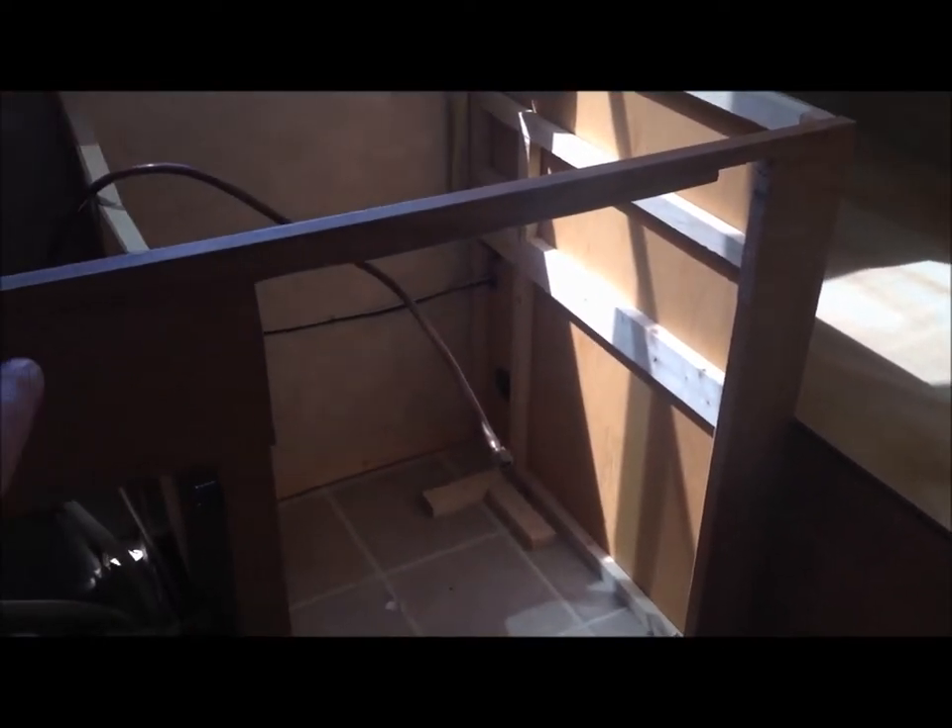So I still have not gotten the cabinet out because I had so much work to do to get the water tank out.